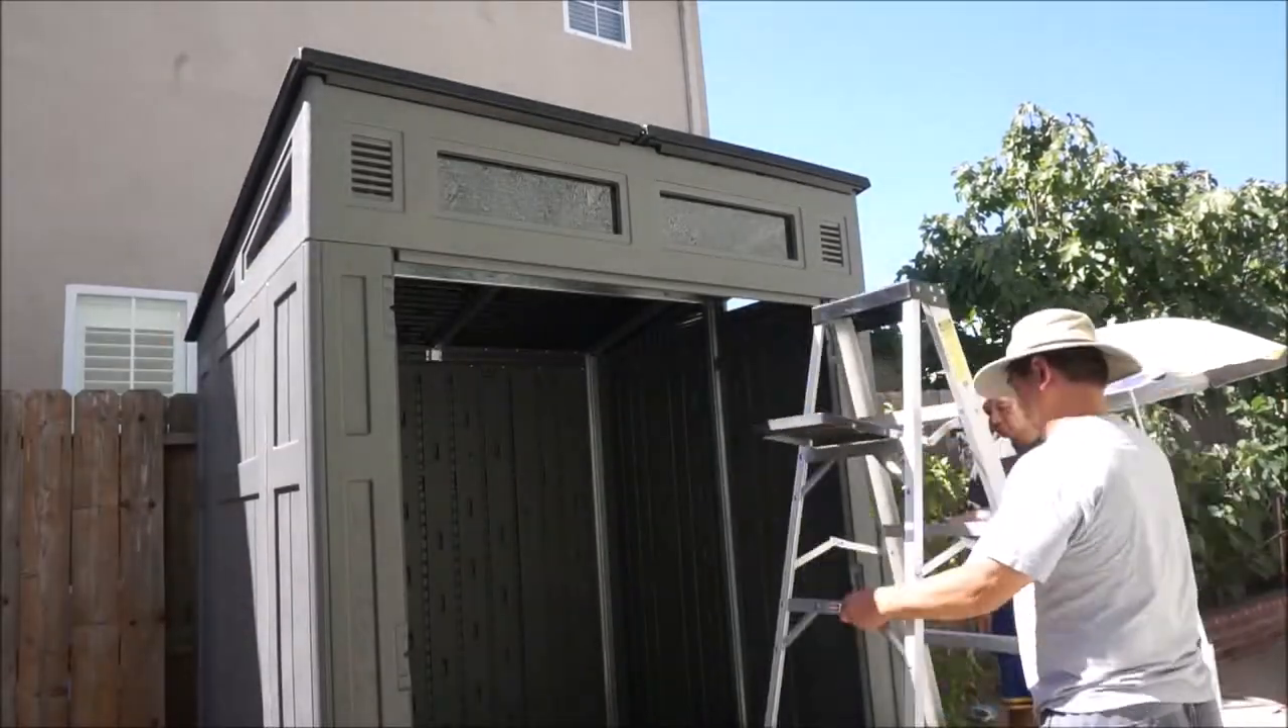I can see the whole picture already. All we need is to tighten everything and put in the door and it will be all done.